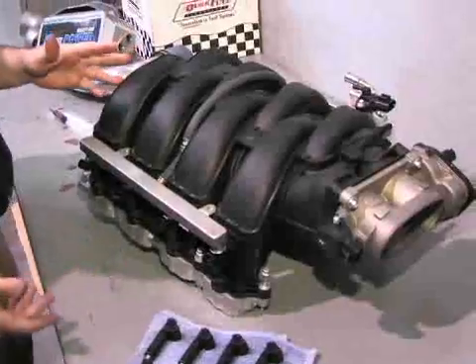We've already got the intake manifold removed from our 2006 Mustang.